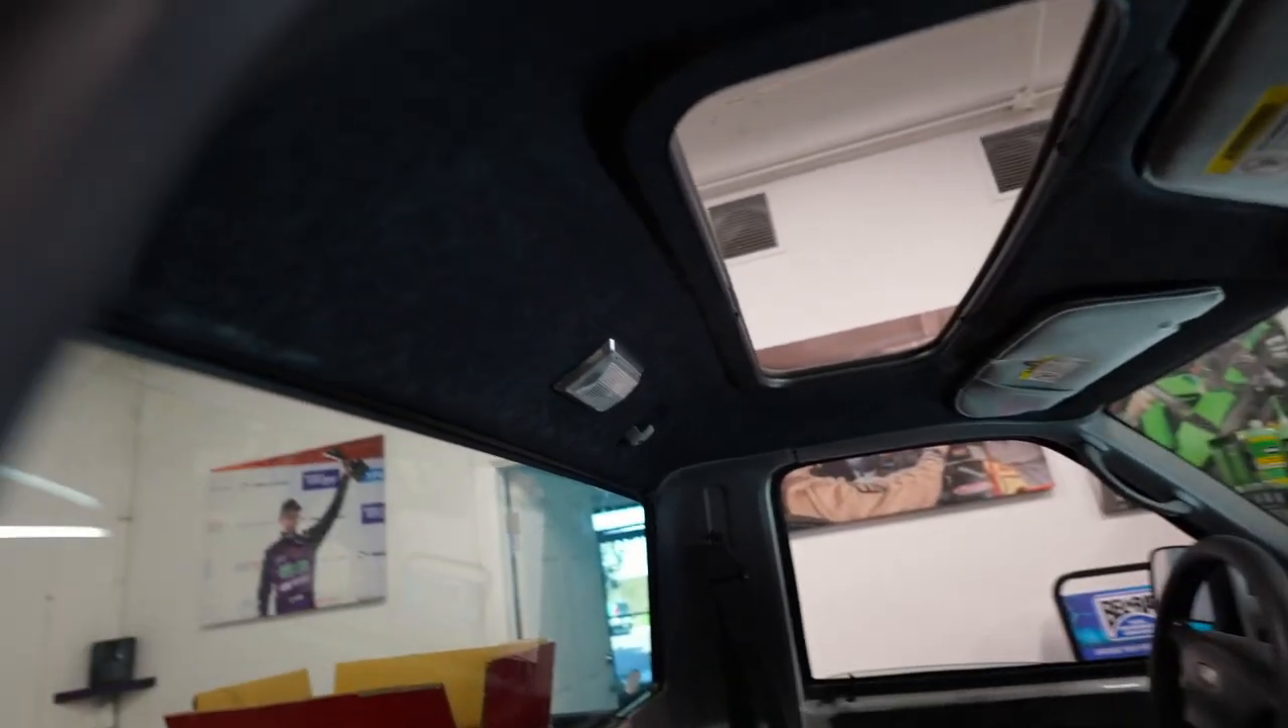All right, so we got the headliner in And it looks sick.